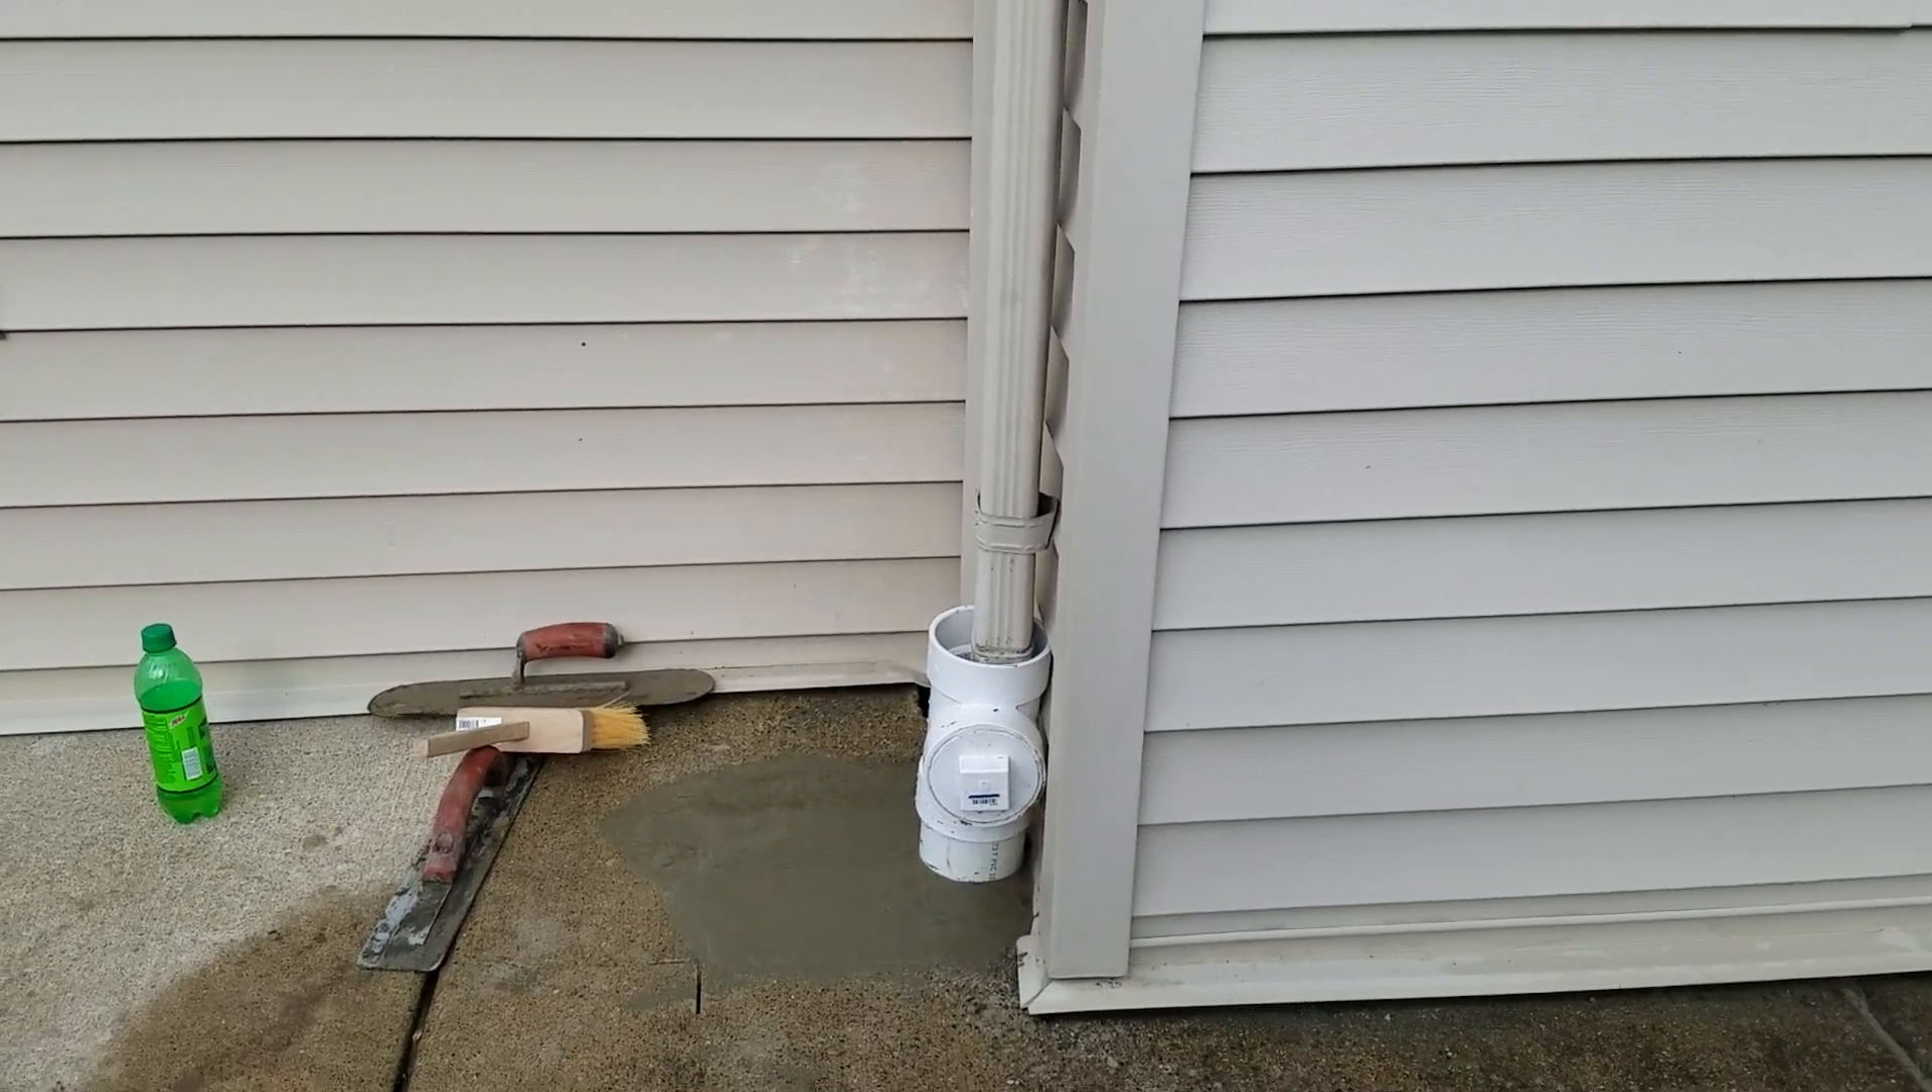We cut the concrete right there and we put a clean out.